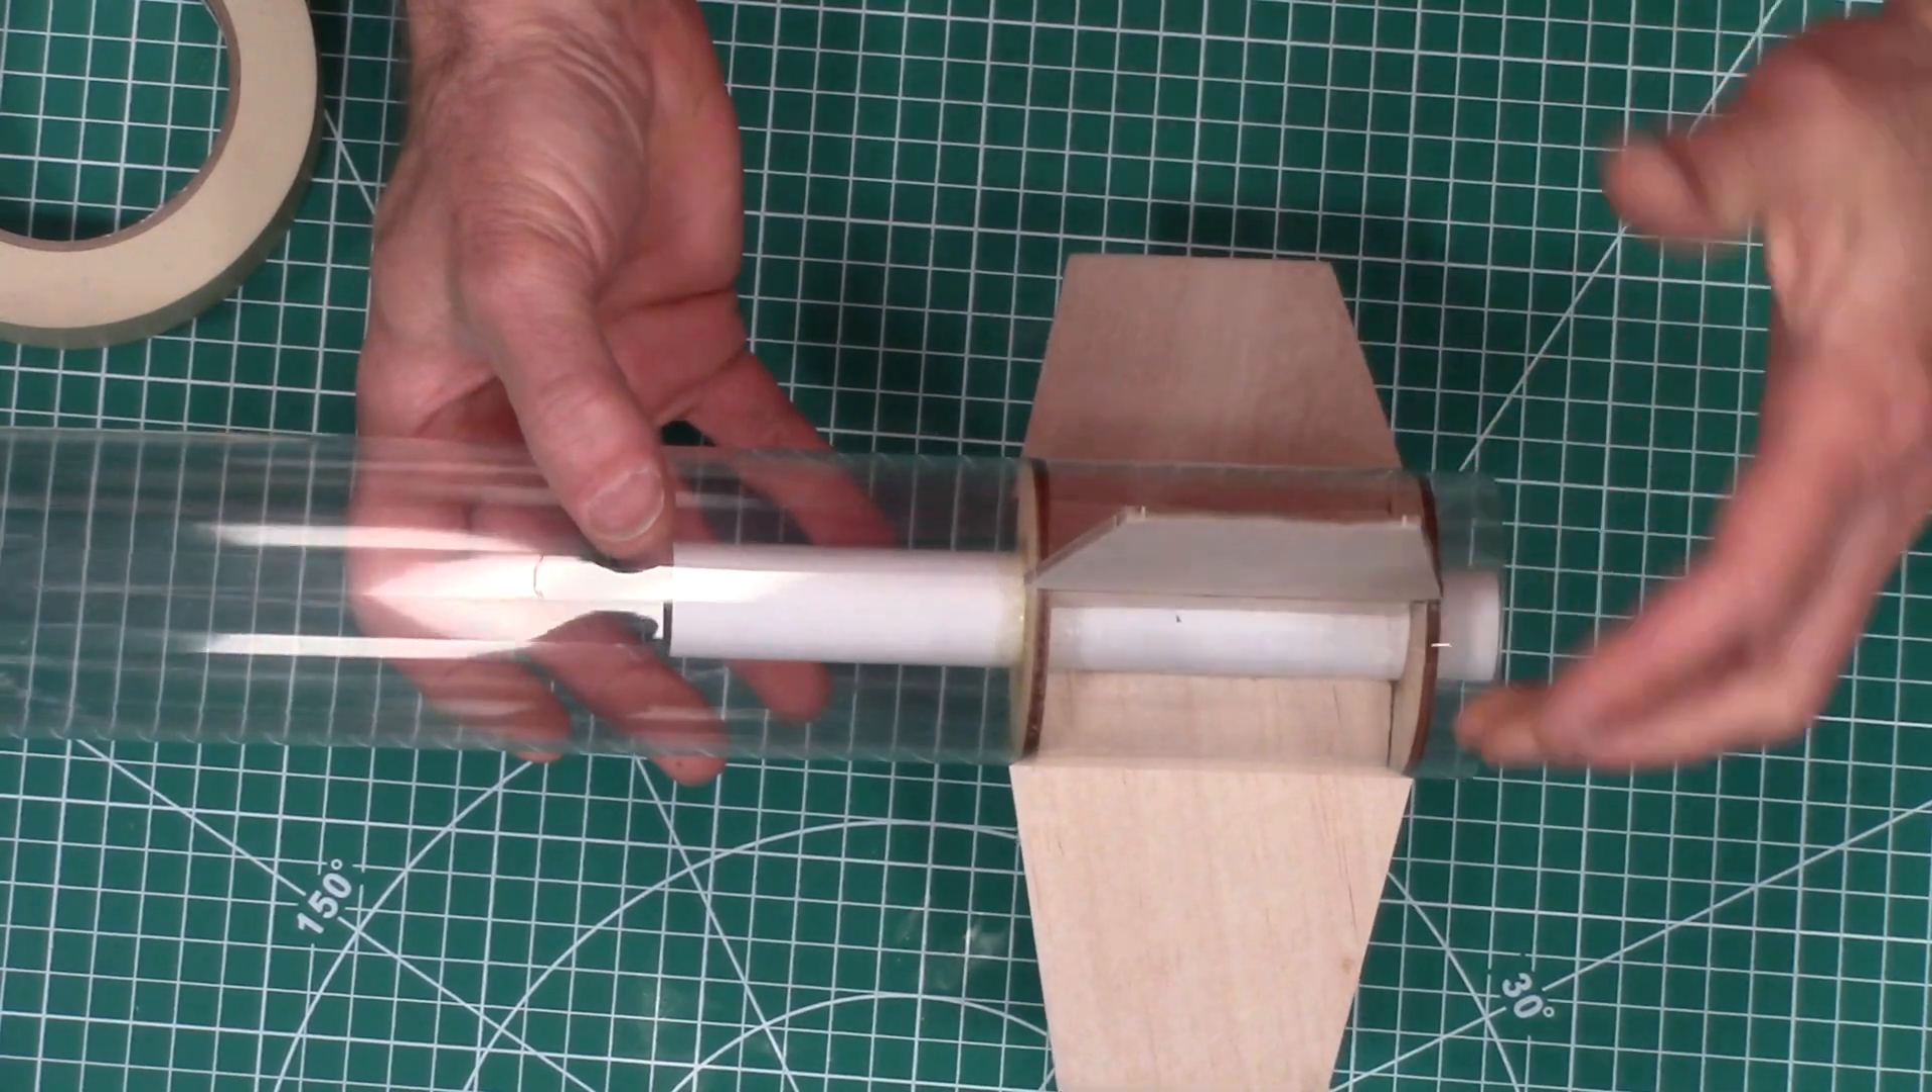One is as you can see on this motor mount the the motor tube sticks past the centering ring.